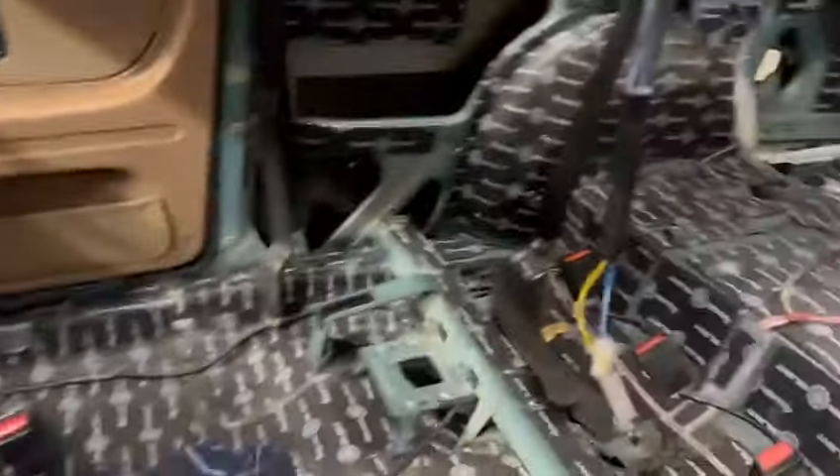Inside the car we have stripped the car out completely so we've taken all the carpets and the seats out.